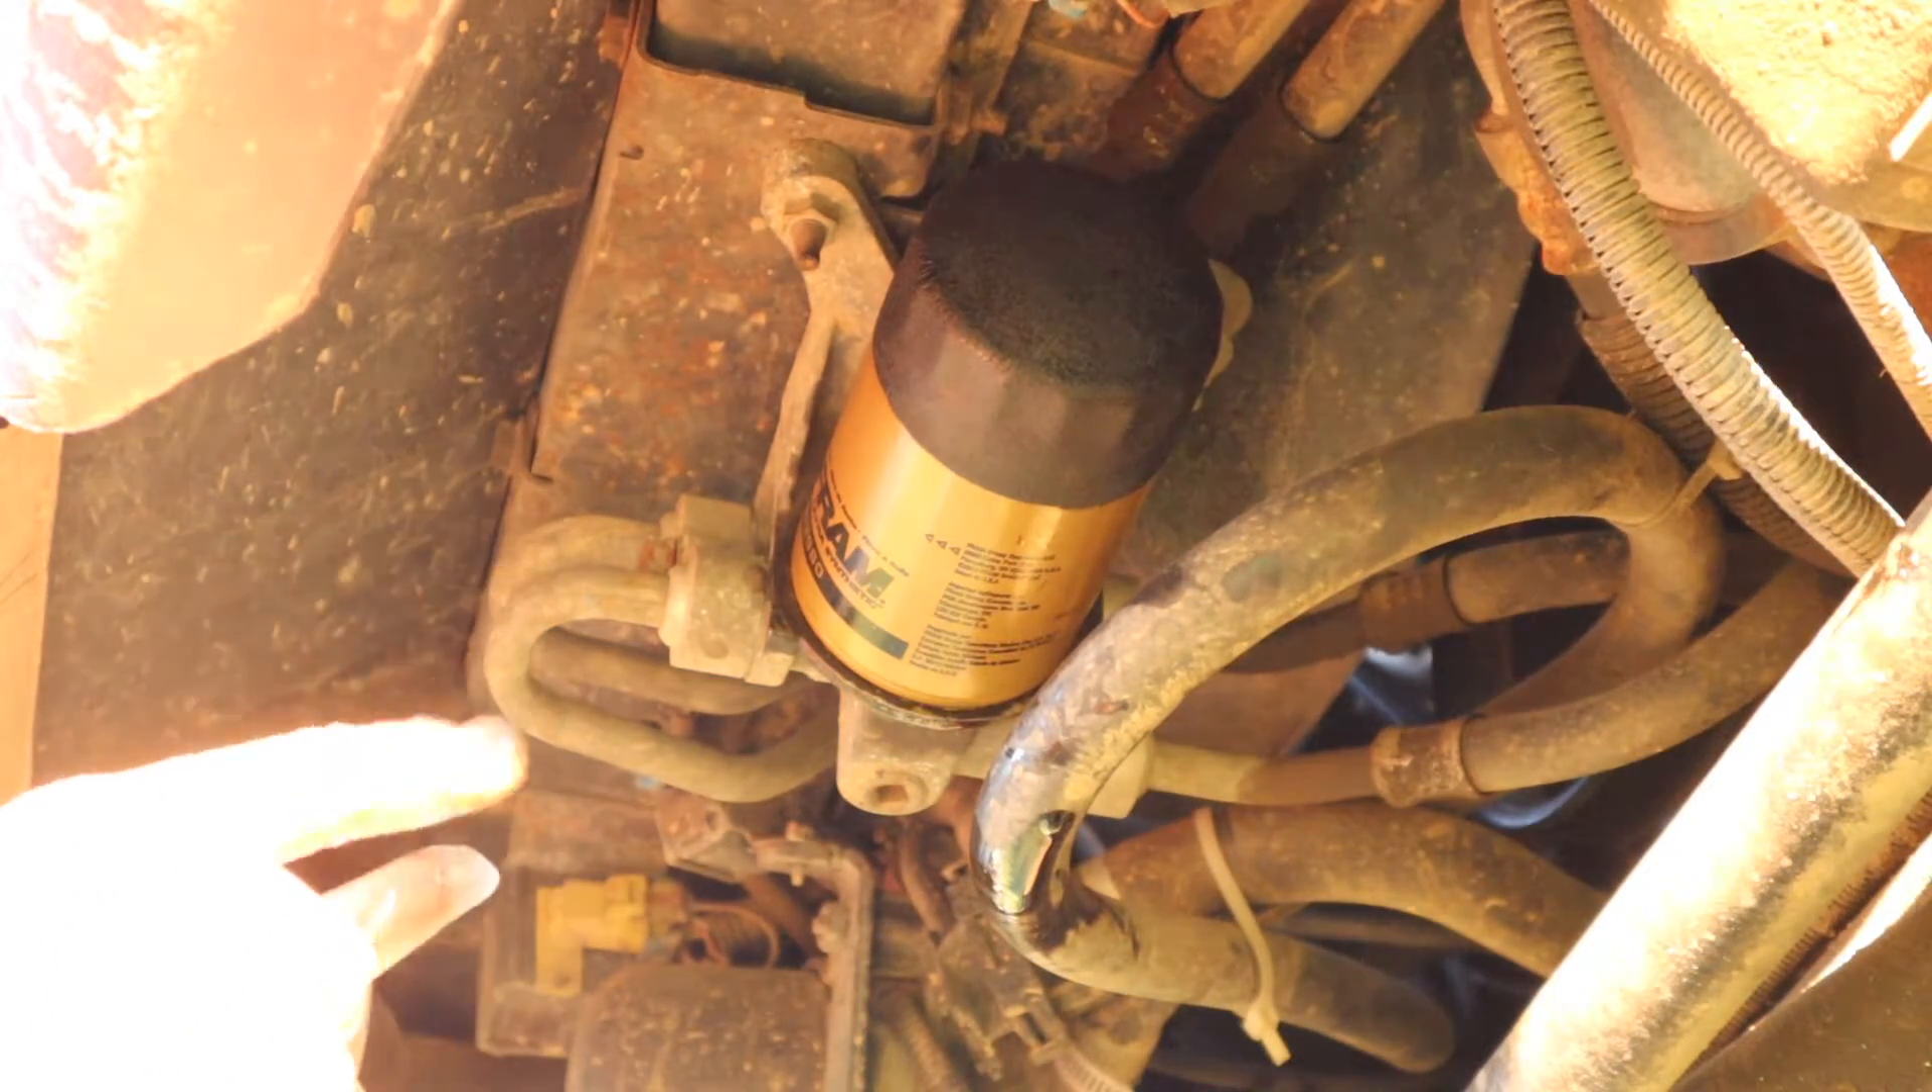And now, our new oil filter is installed.